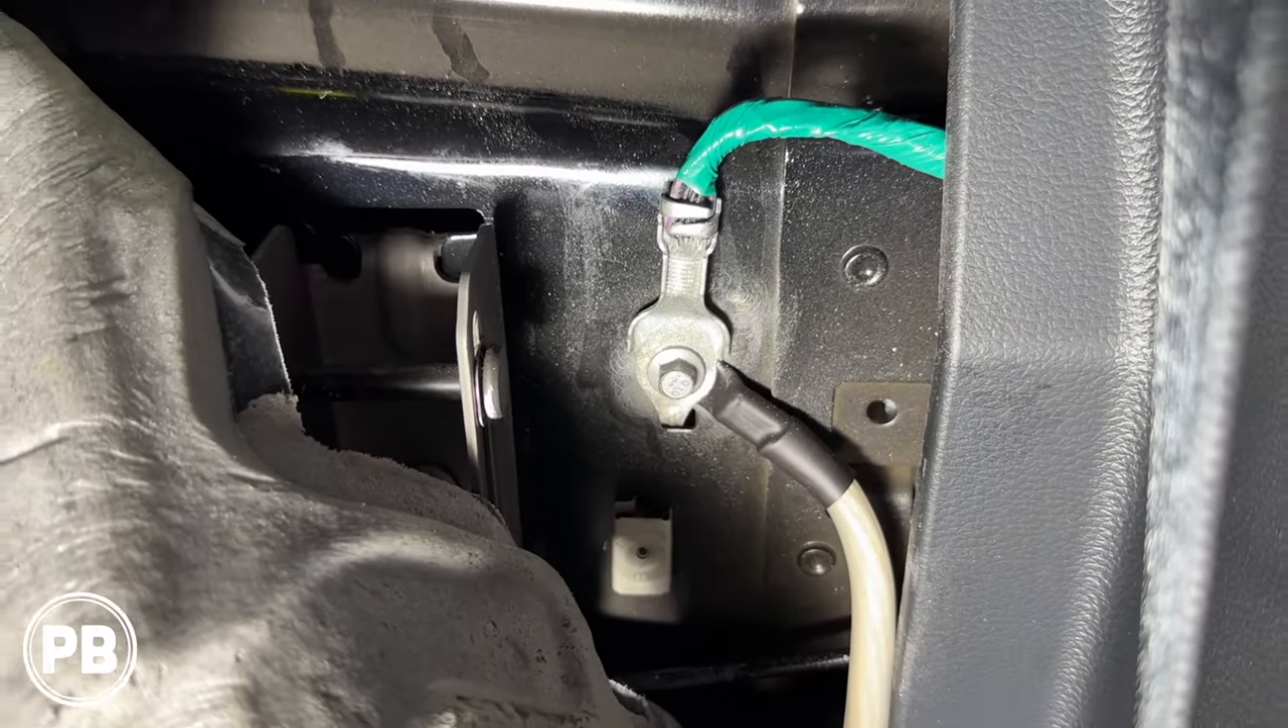All right, so we went ahead and cleaned up the paint there, got our ground on. We're done with our ground location.